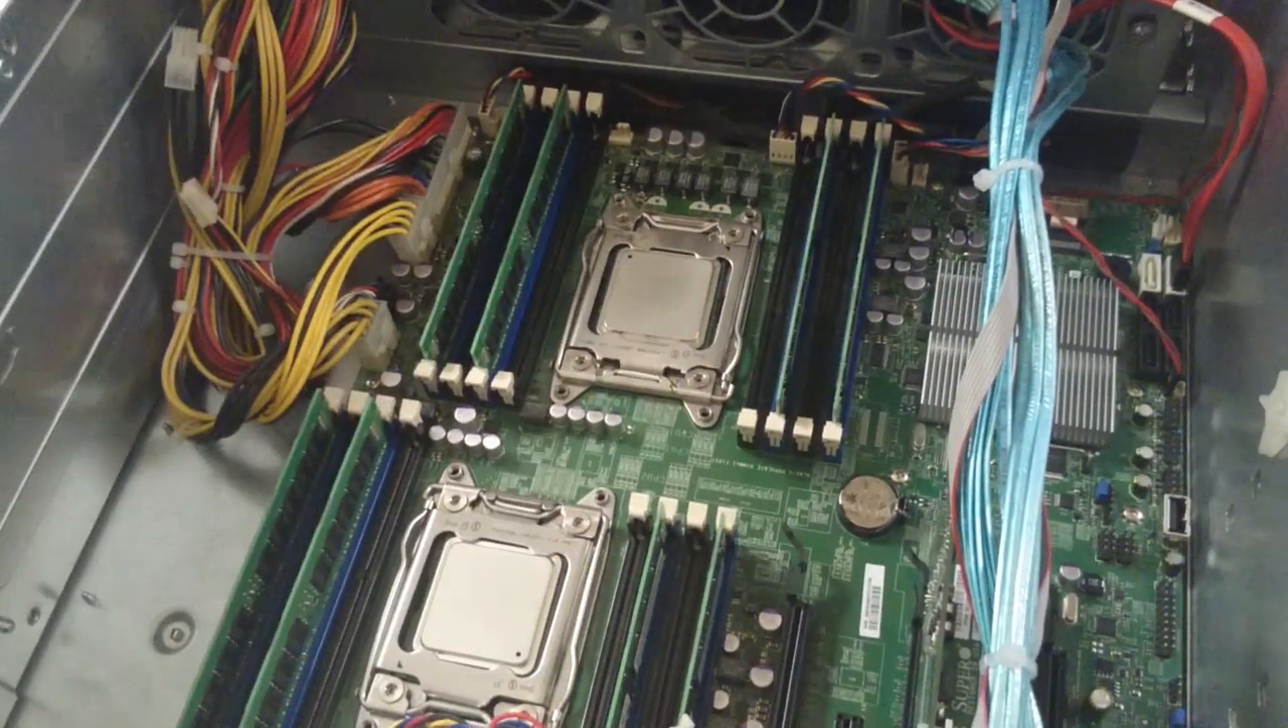These two CPUs are now completely locked.